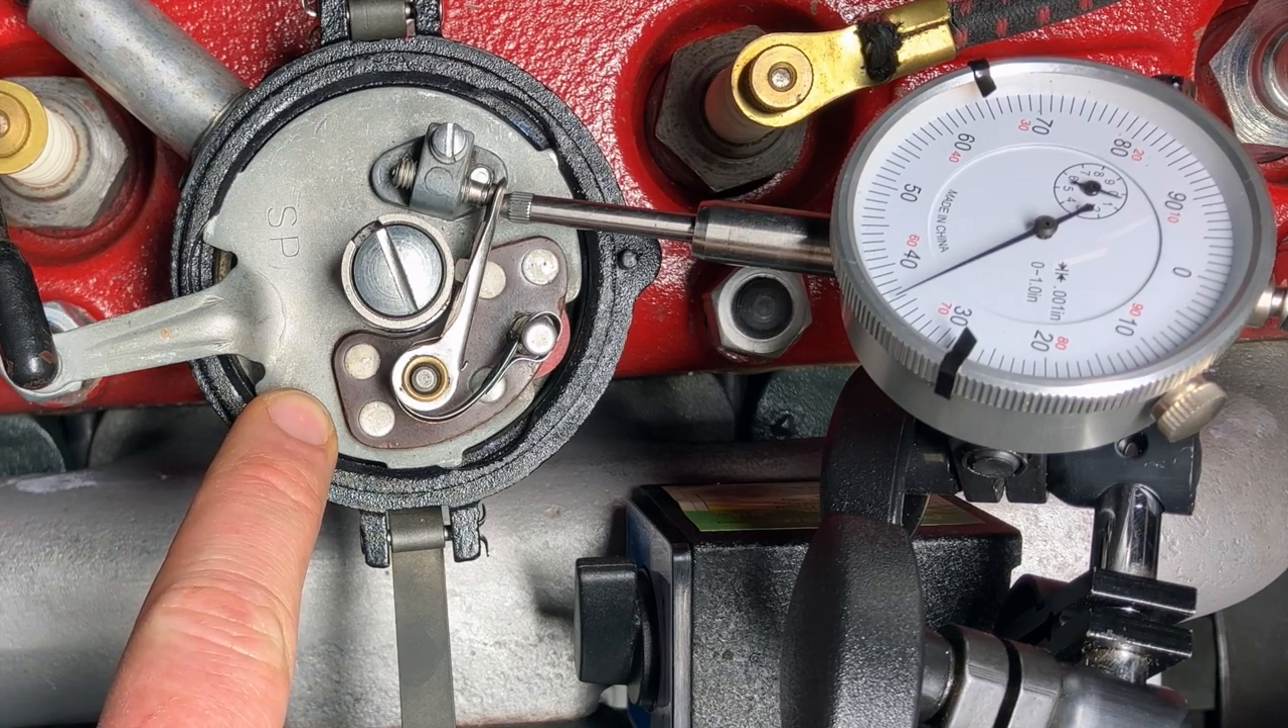We've got everything reassembled and the upper plate is back in the distributor on the car.